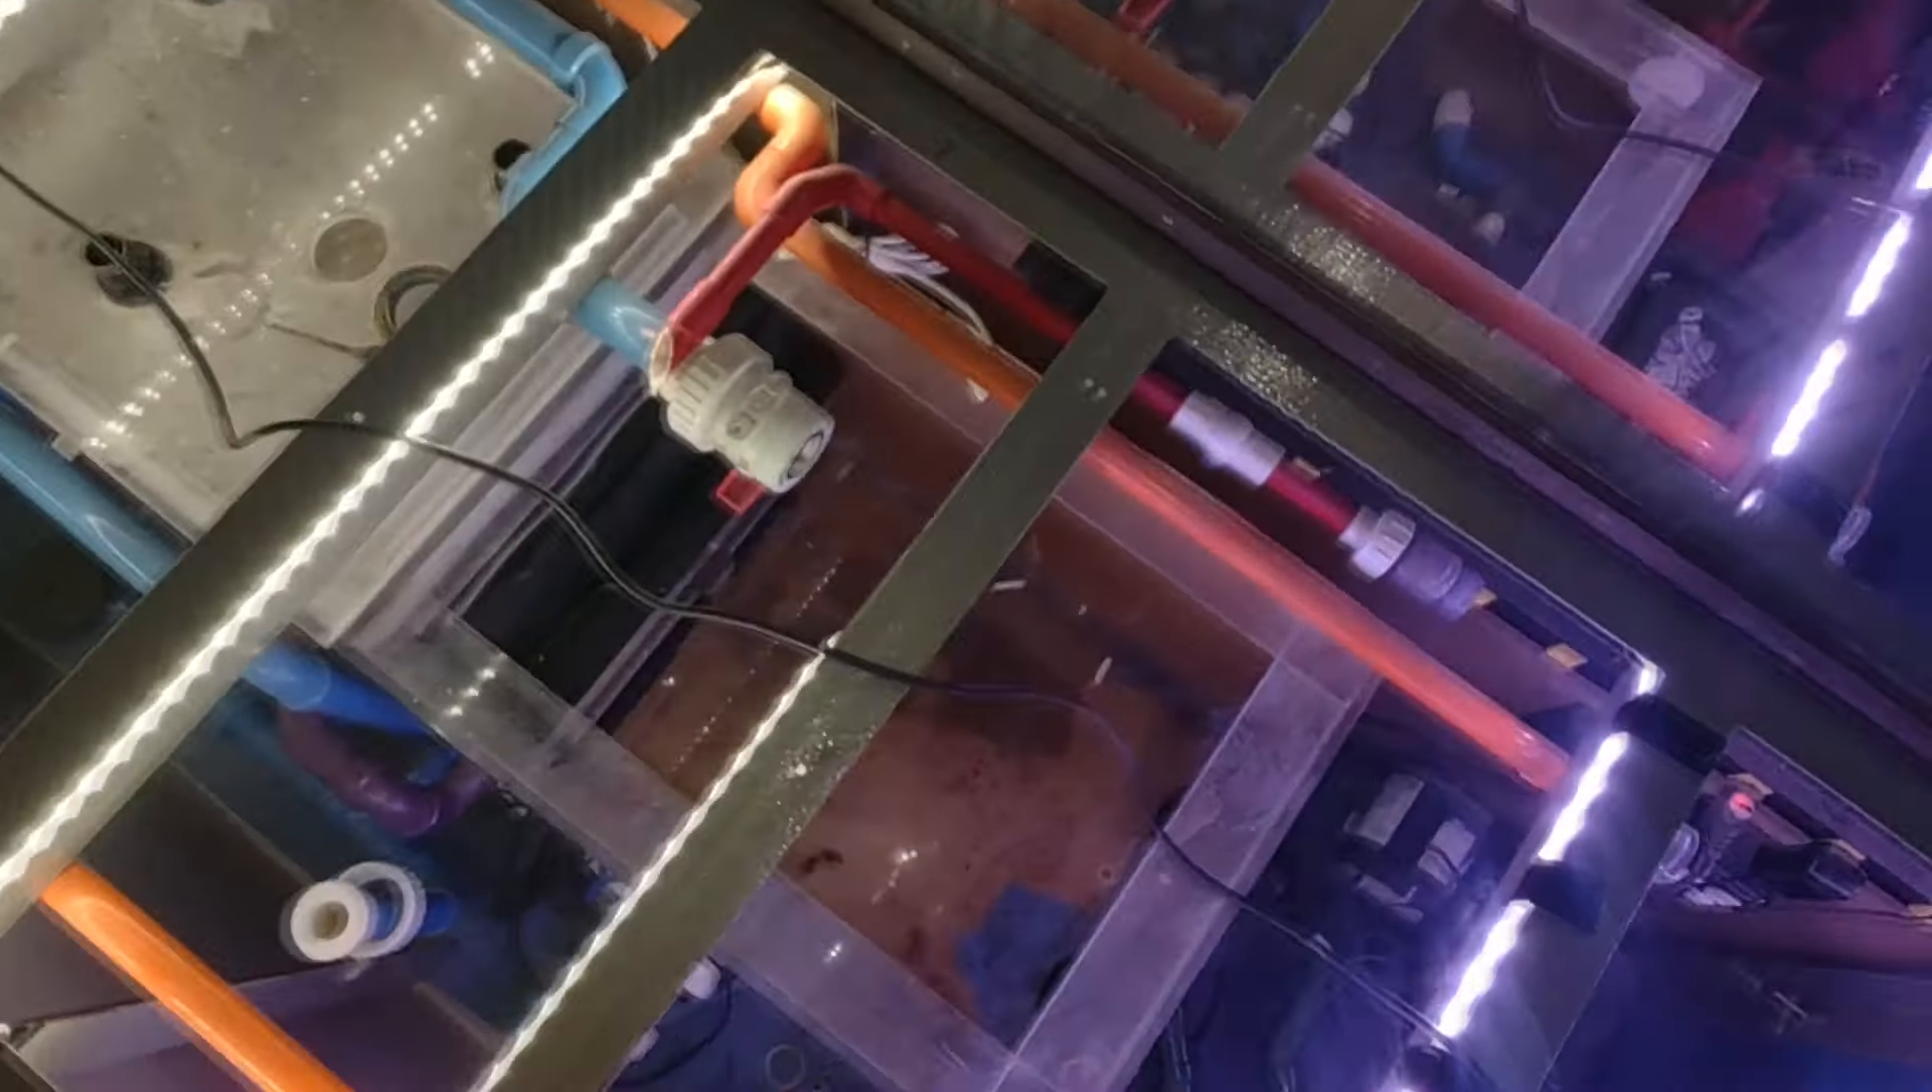As you can see. I've got all the lights put on.